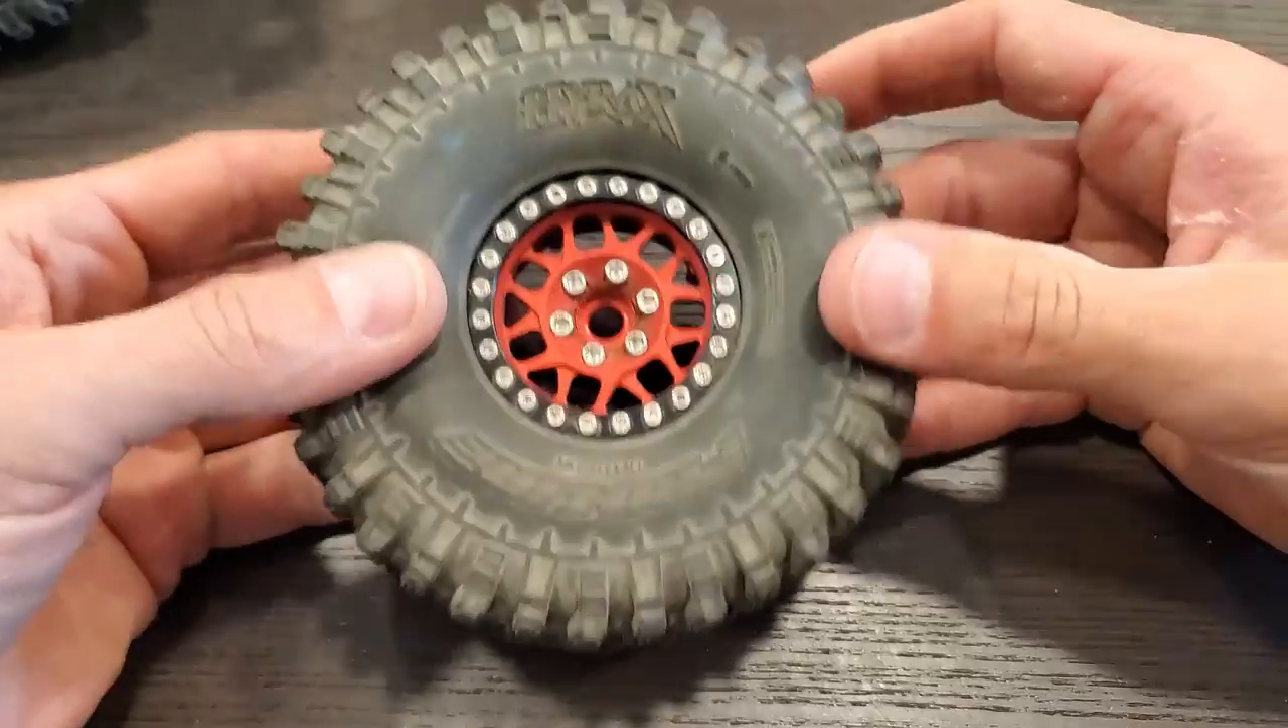Okay so I got the first tire done.